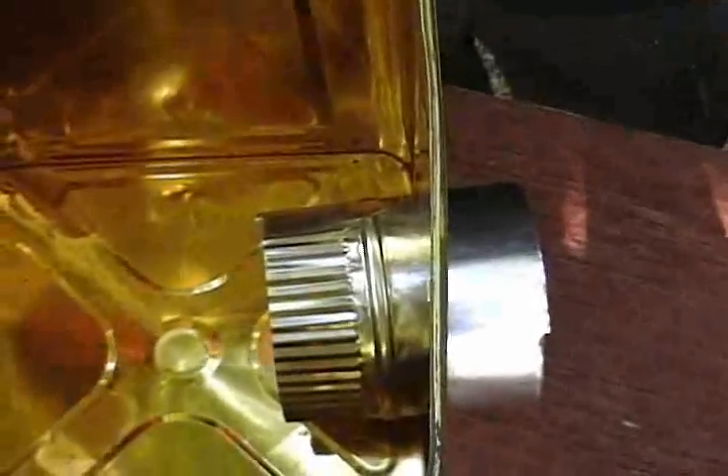The four inch piece of stove pipe is inserted into the can with the crimped edge towards the inside.